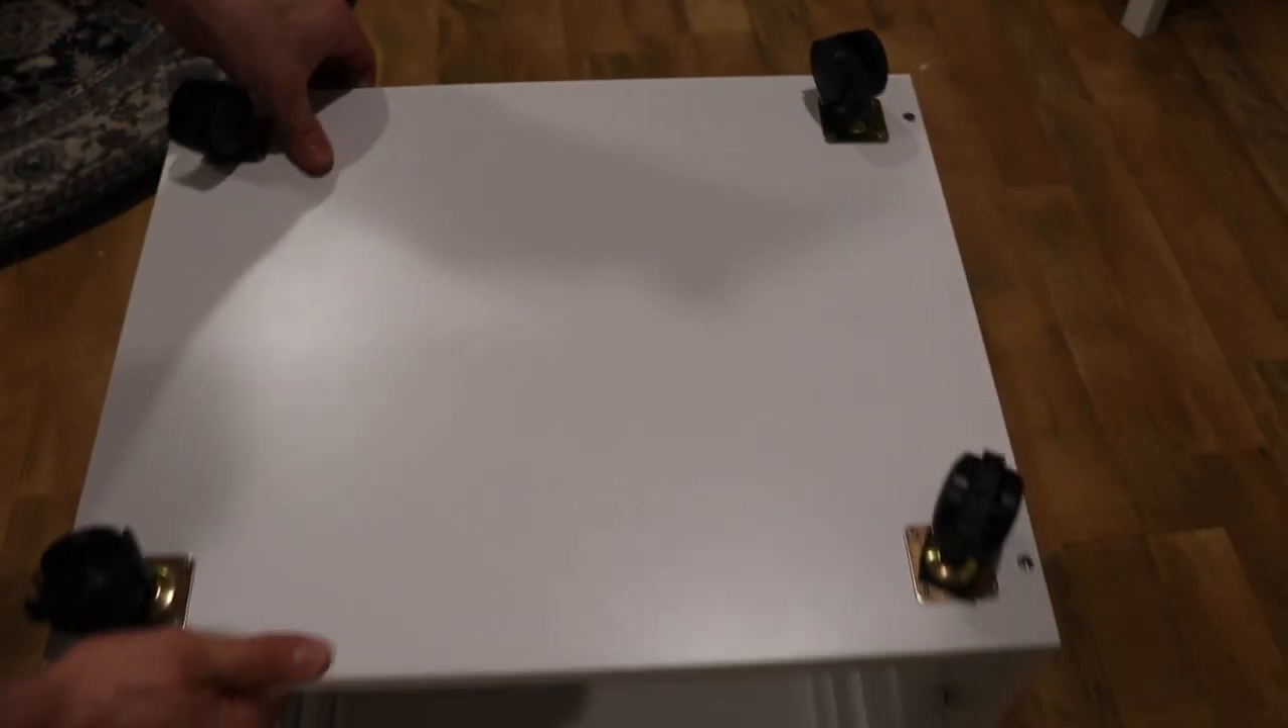So this is what it looks like with the wheels on. I kept the locking ones in the front as I instructed.